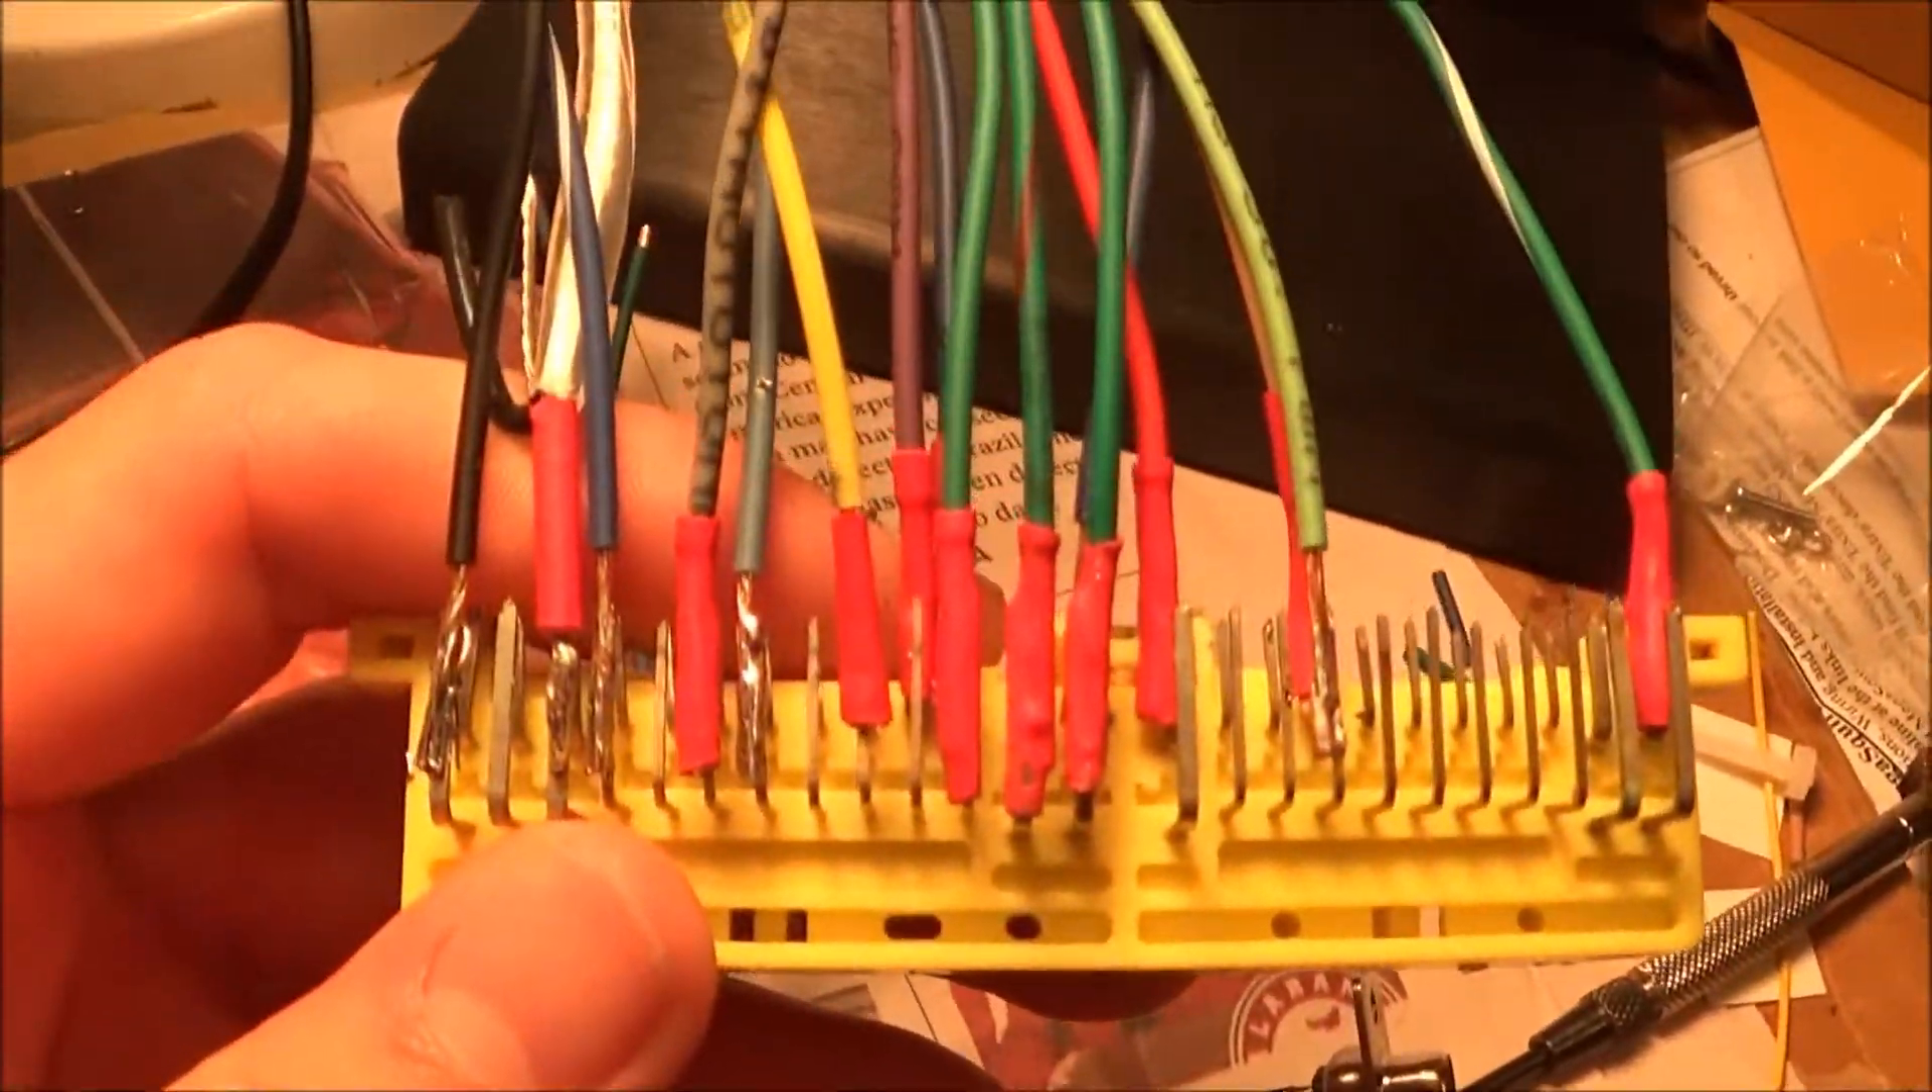Alright guys, so I got the harness partially made about halfway there.